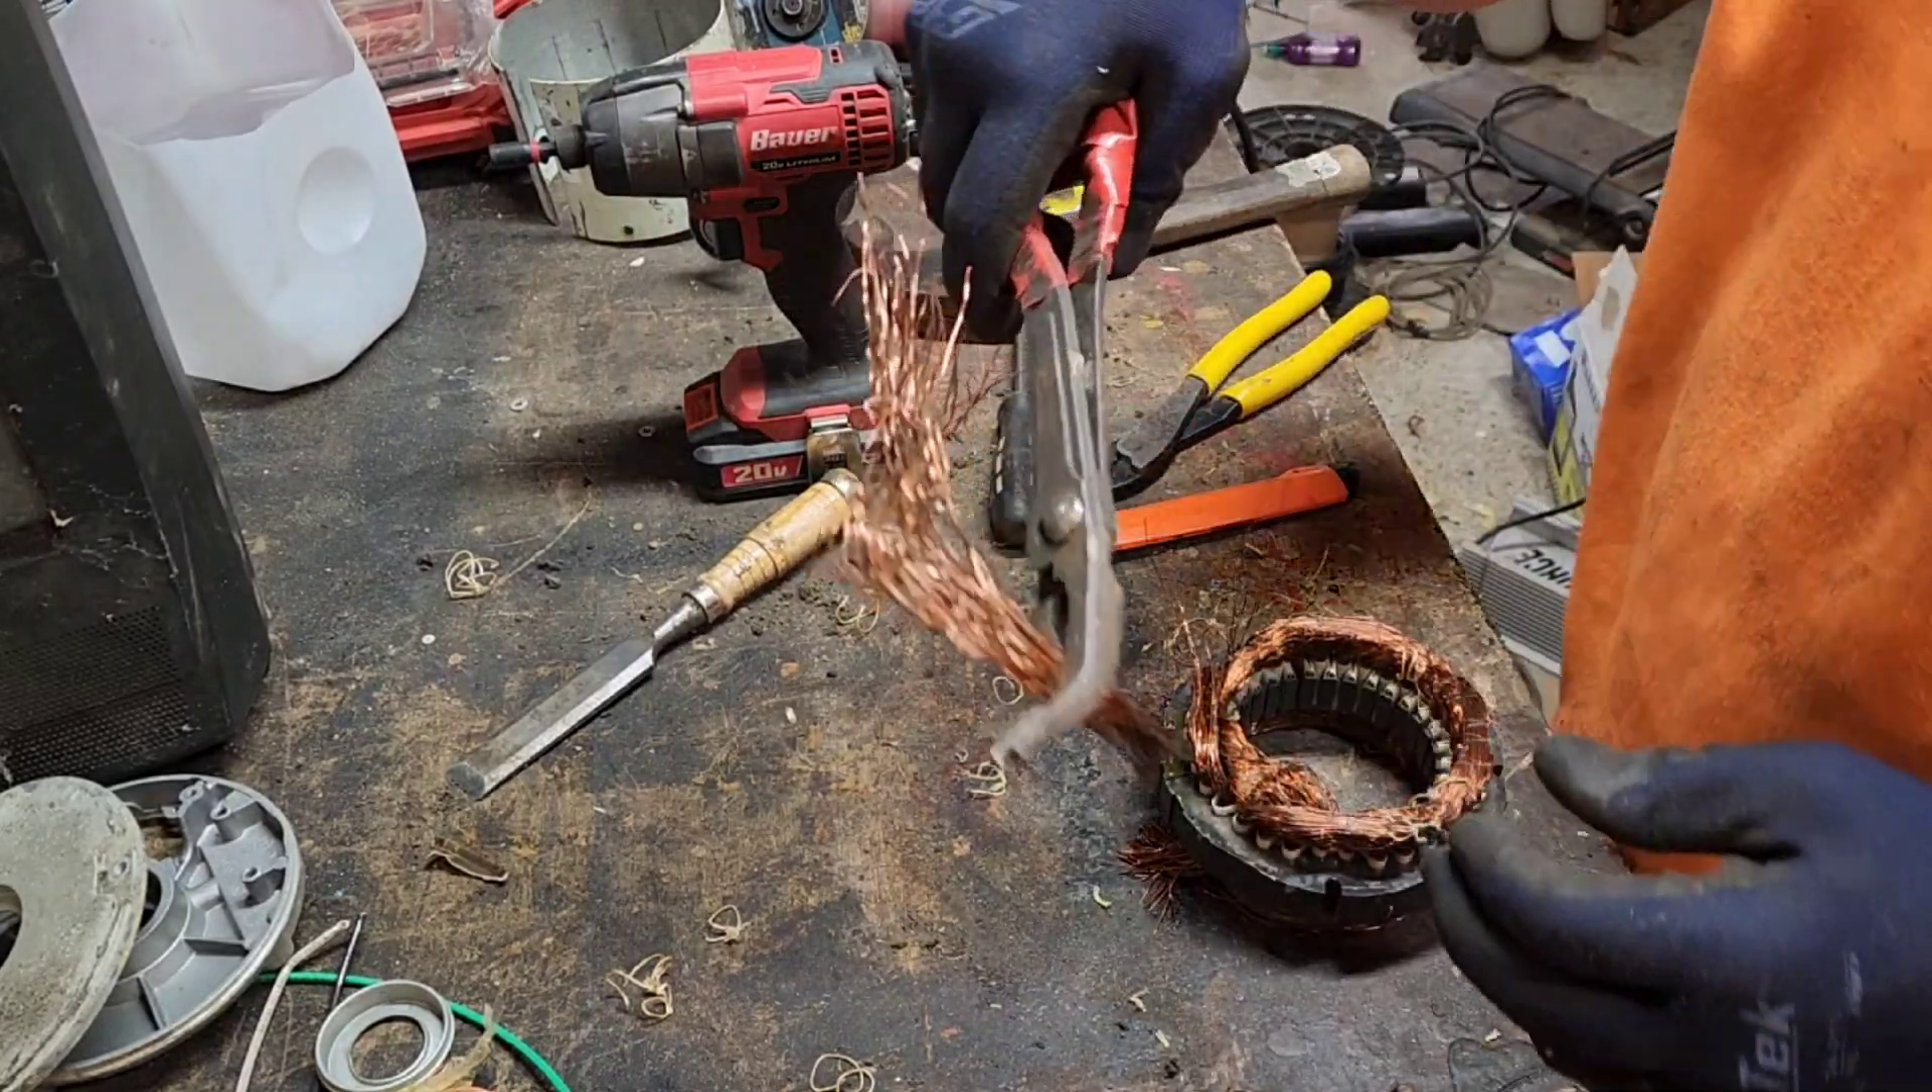There's our first bit of copper pulled out.